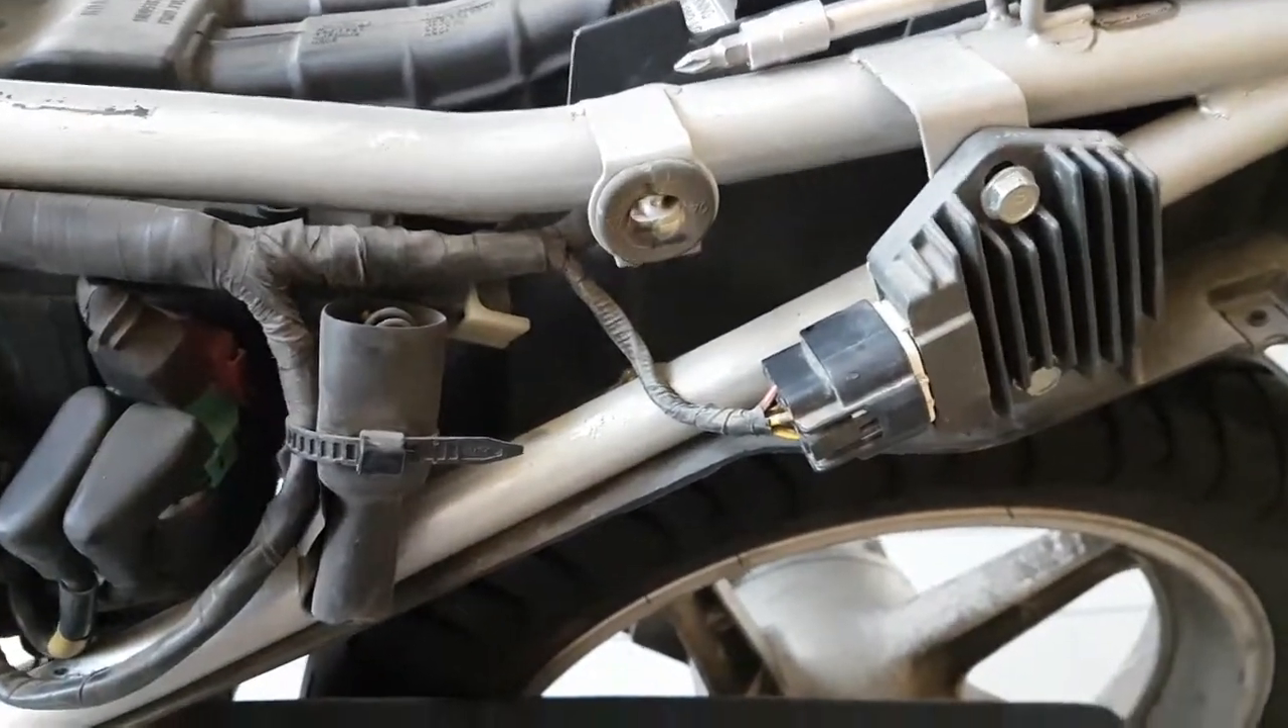Como podéis ver el regulador ya está montado en su sitio.